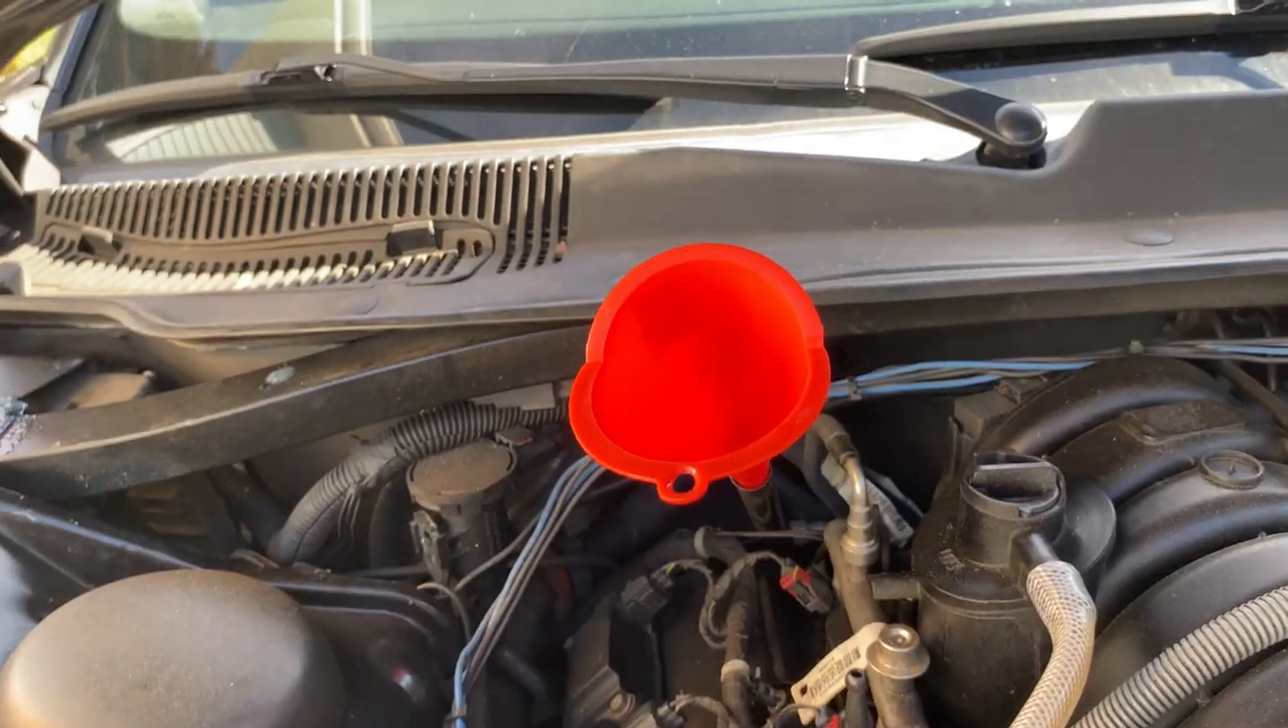And I got the funnel in place.